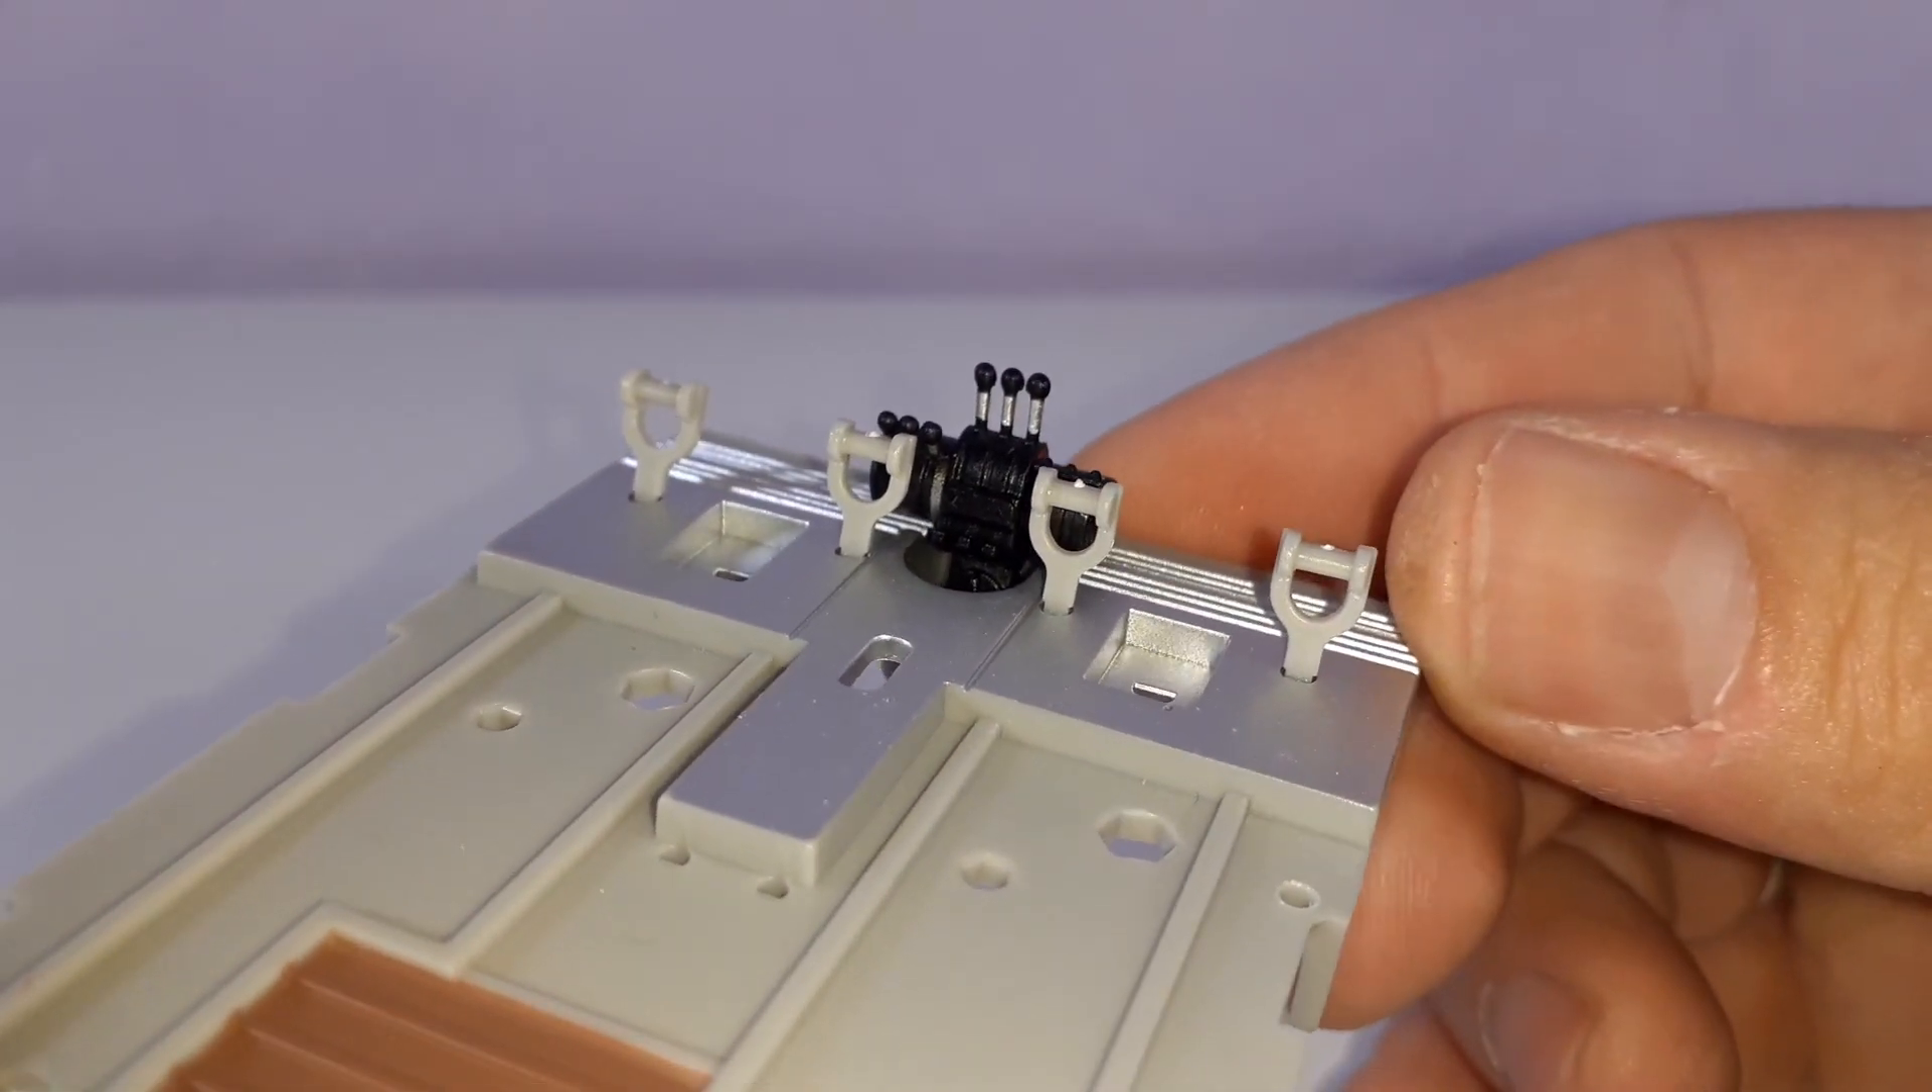Adesso abbiamo già fissato i quattro pedali di comando.